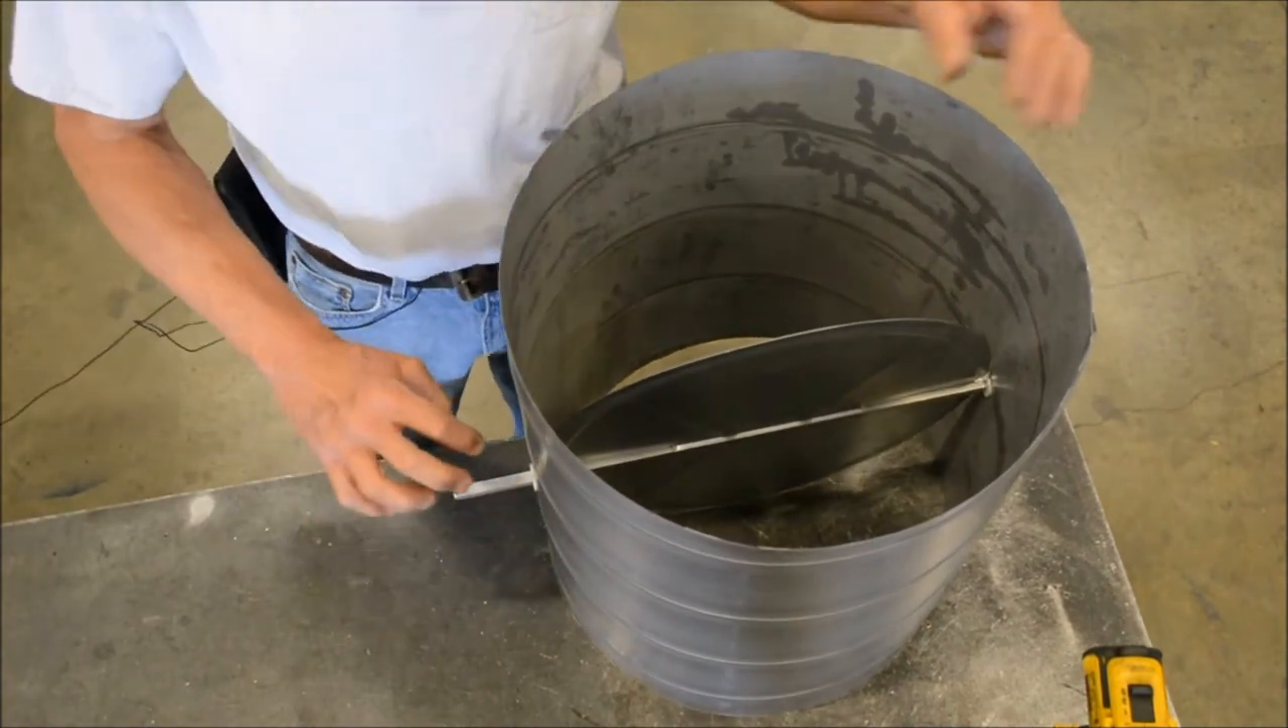These rods are a little tough at times there we got our rod installed.